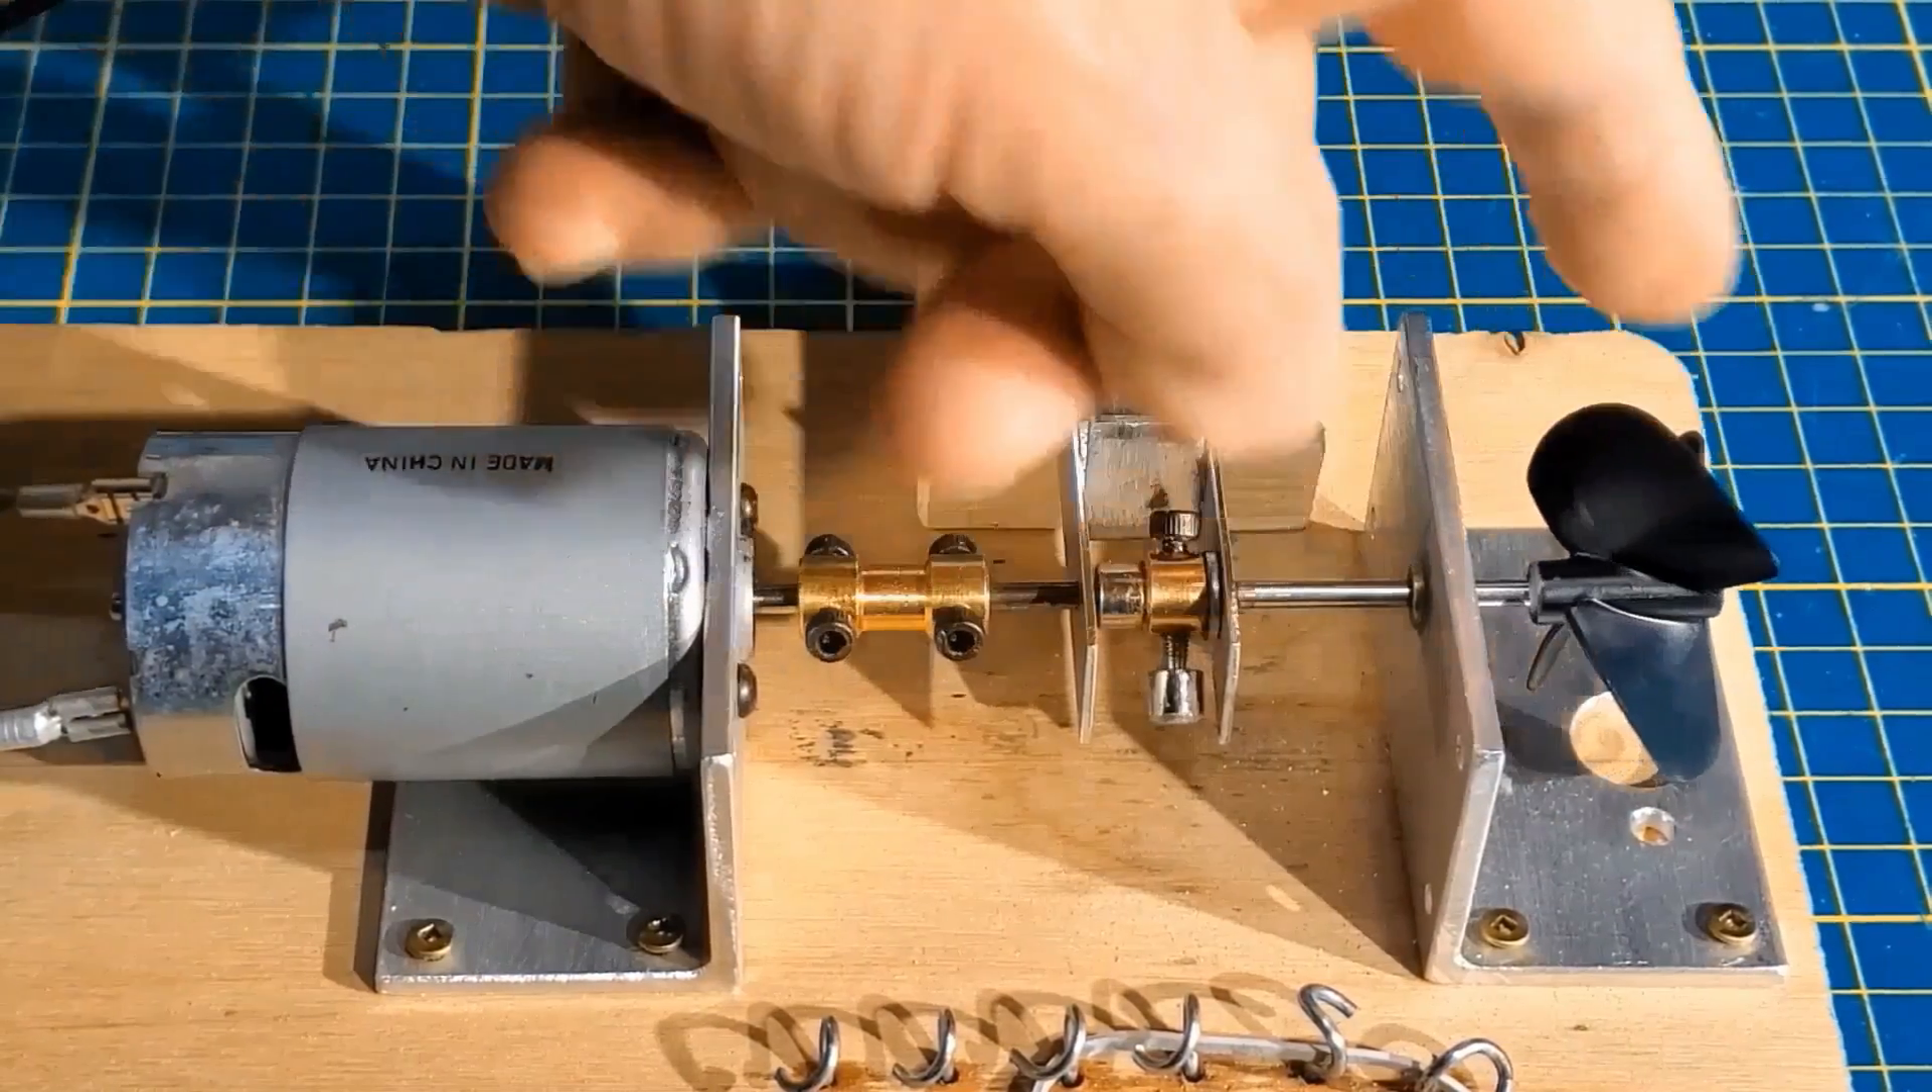On the end of the shaft I've pressed on a standard nylon prop.